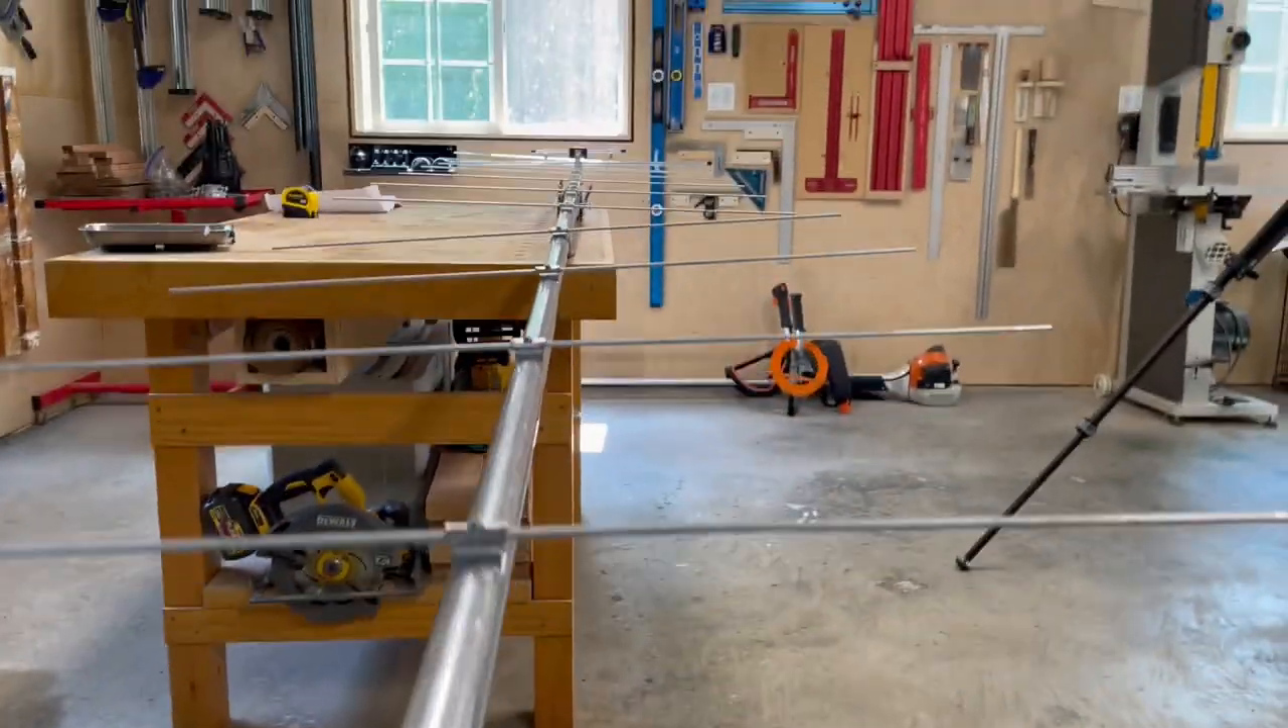All right, I wanted to take a break here and show you that I've gotten the whole antenna put together.